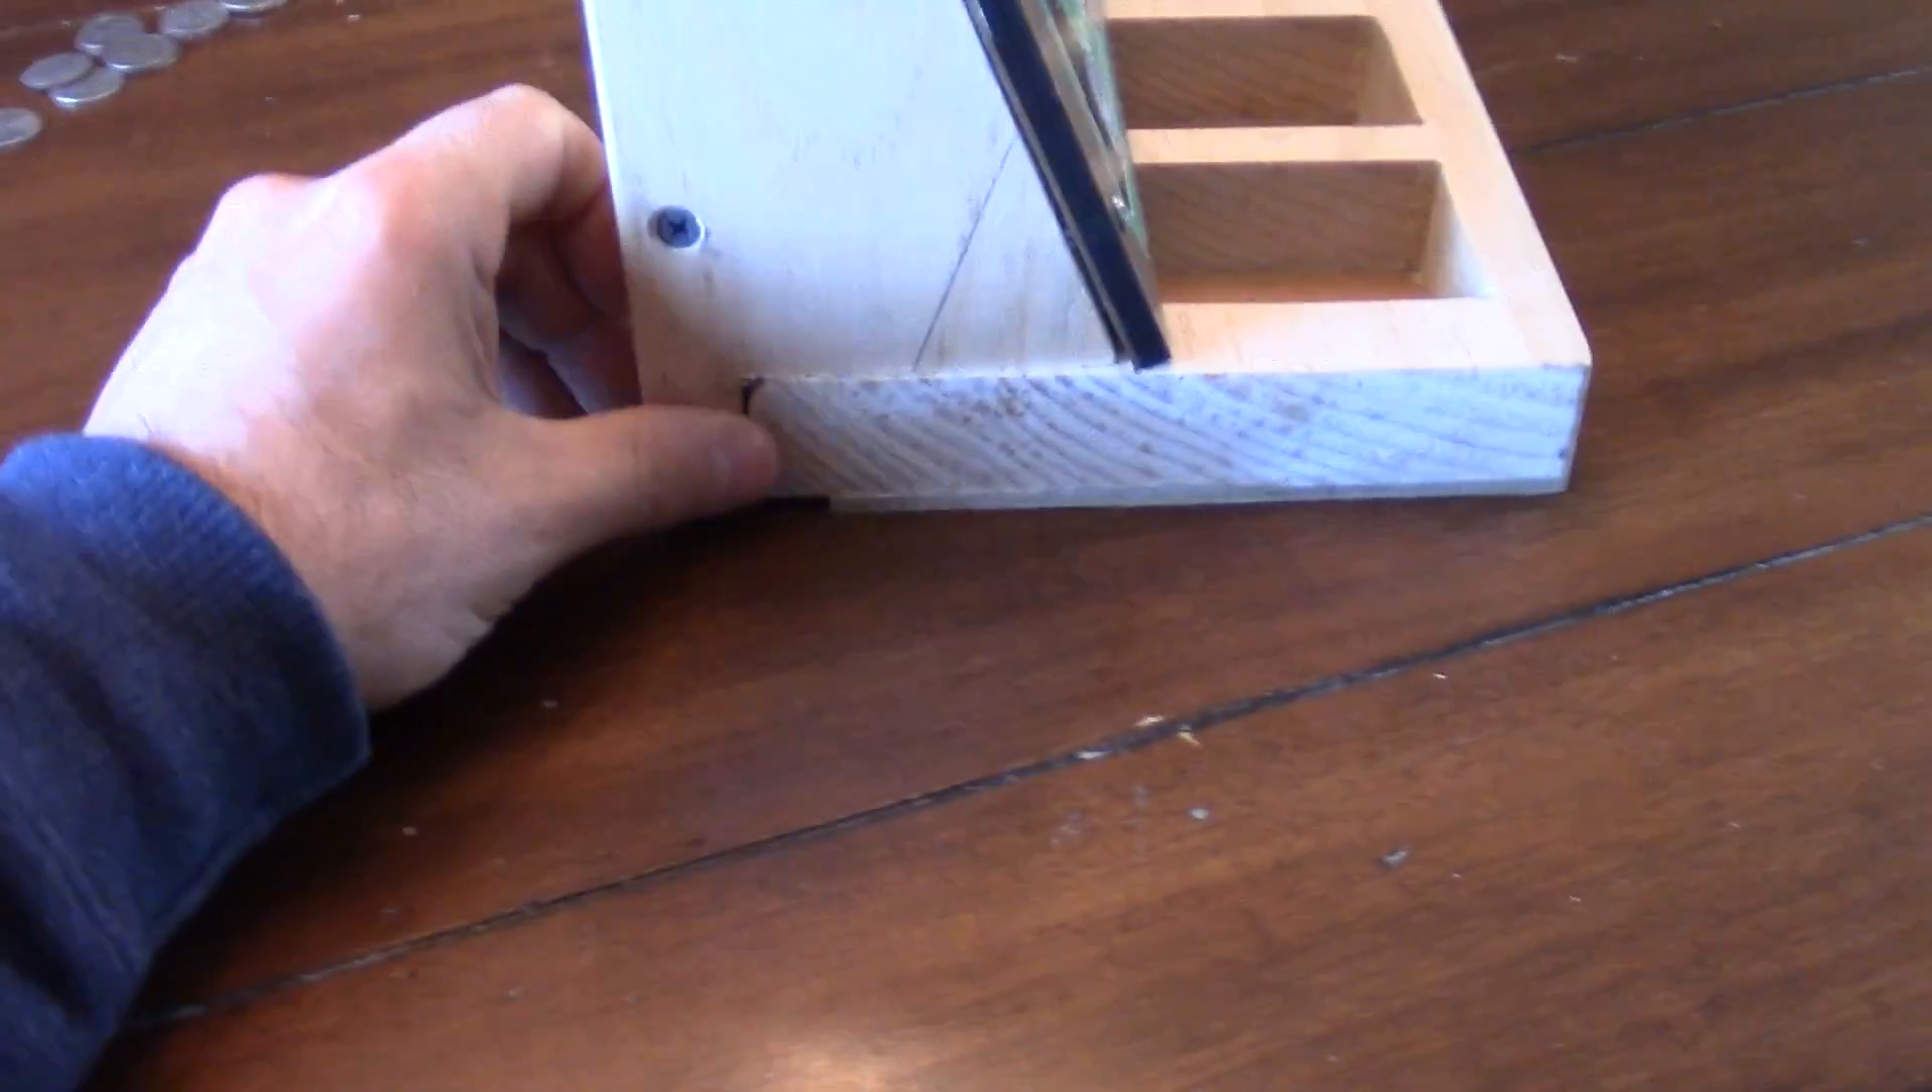You could see that this is there's a little gap here because this is kind of like one of the prototypes we made and it wasn't quite long enough.